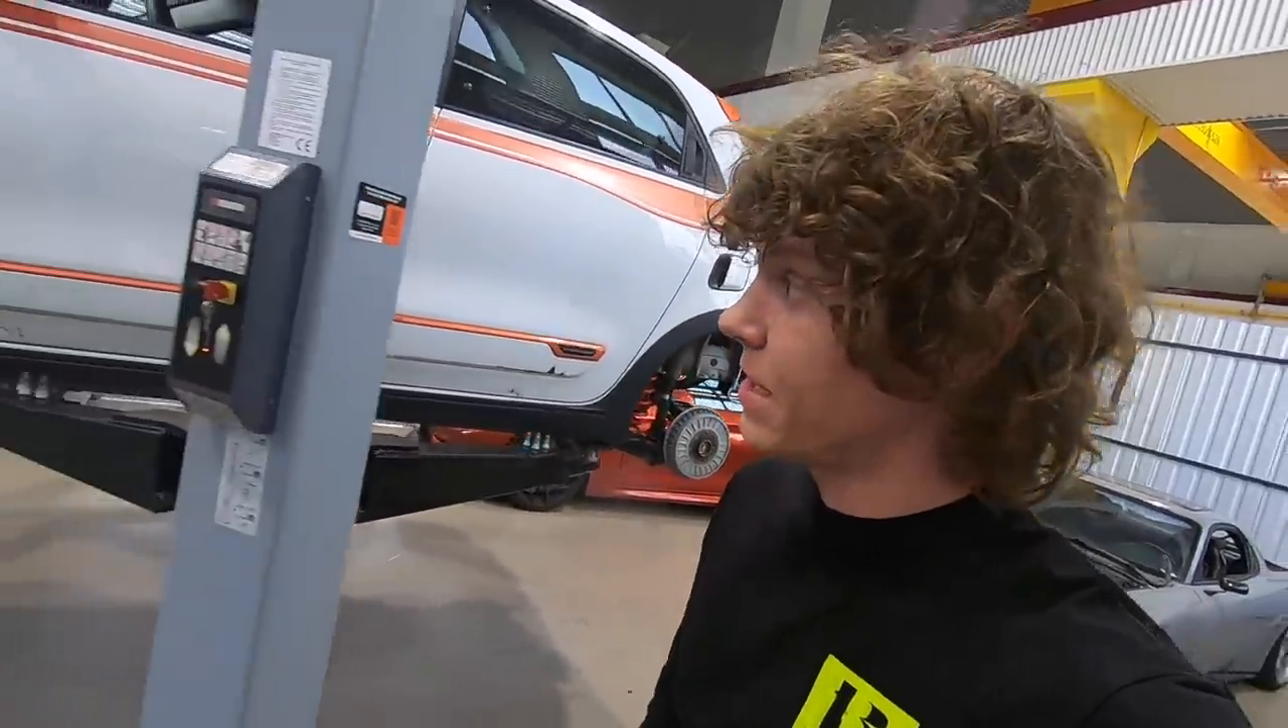What's missing here is that we are missing rims.